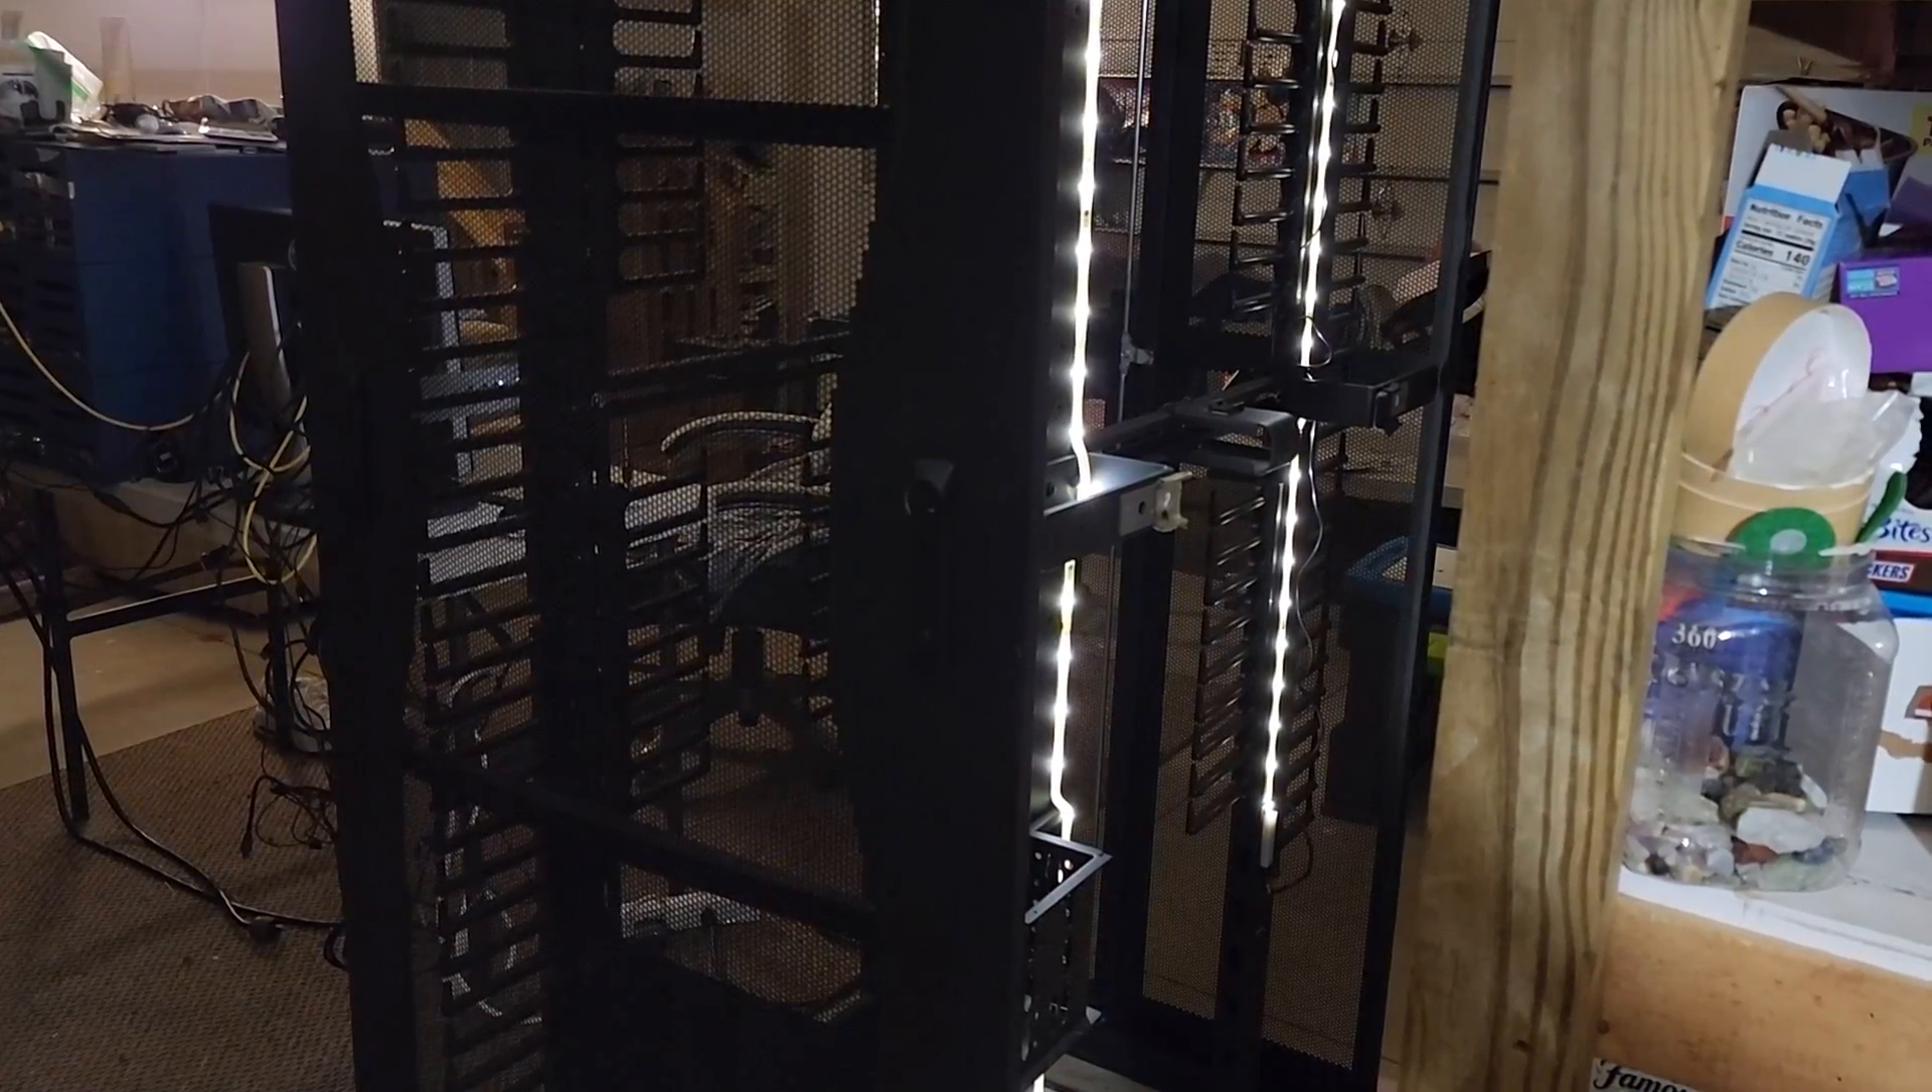All right guys we got all the LEDs in place looking really really good.